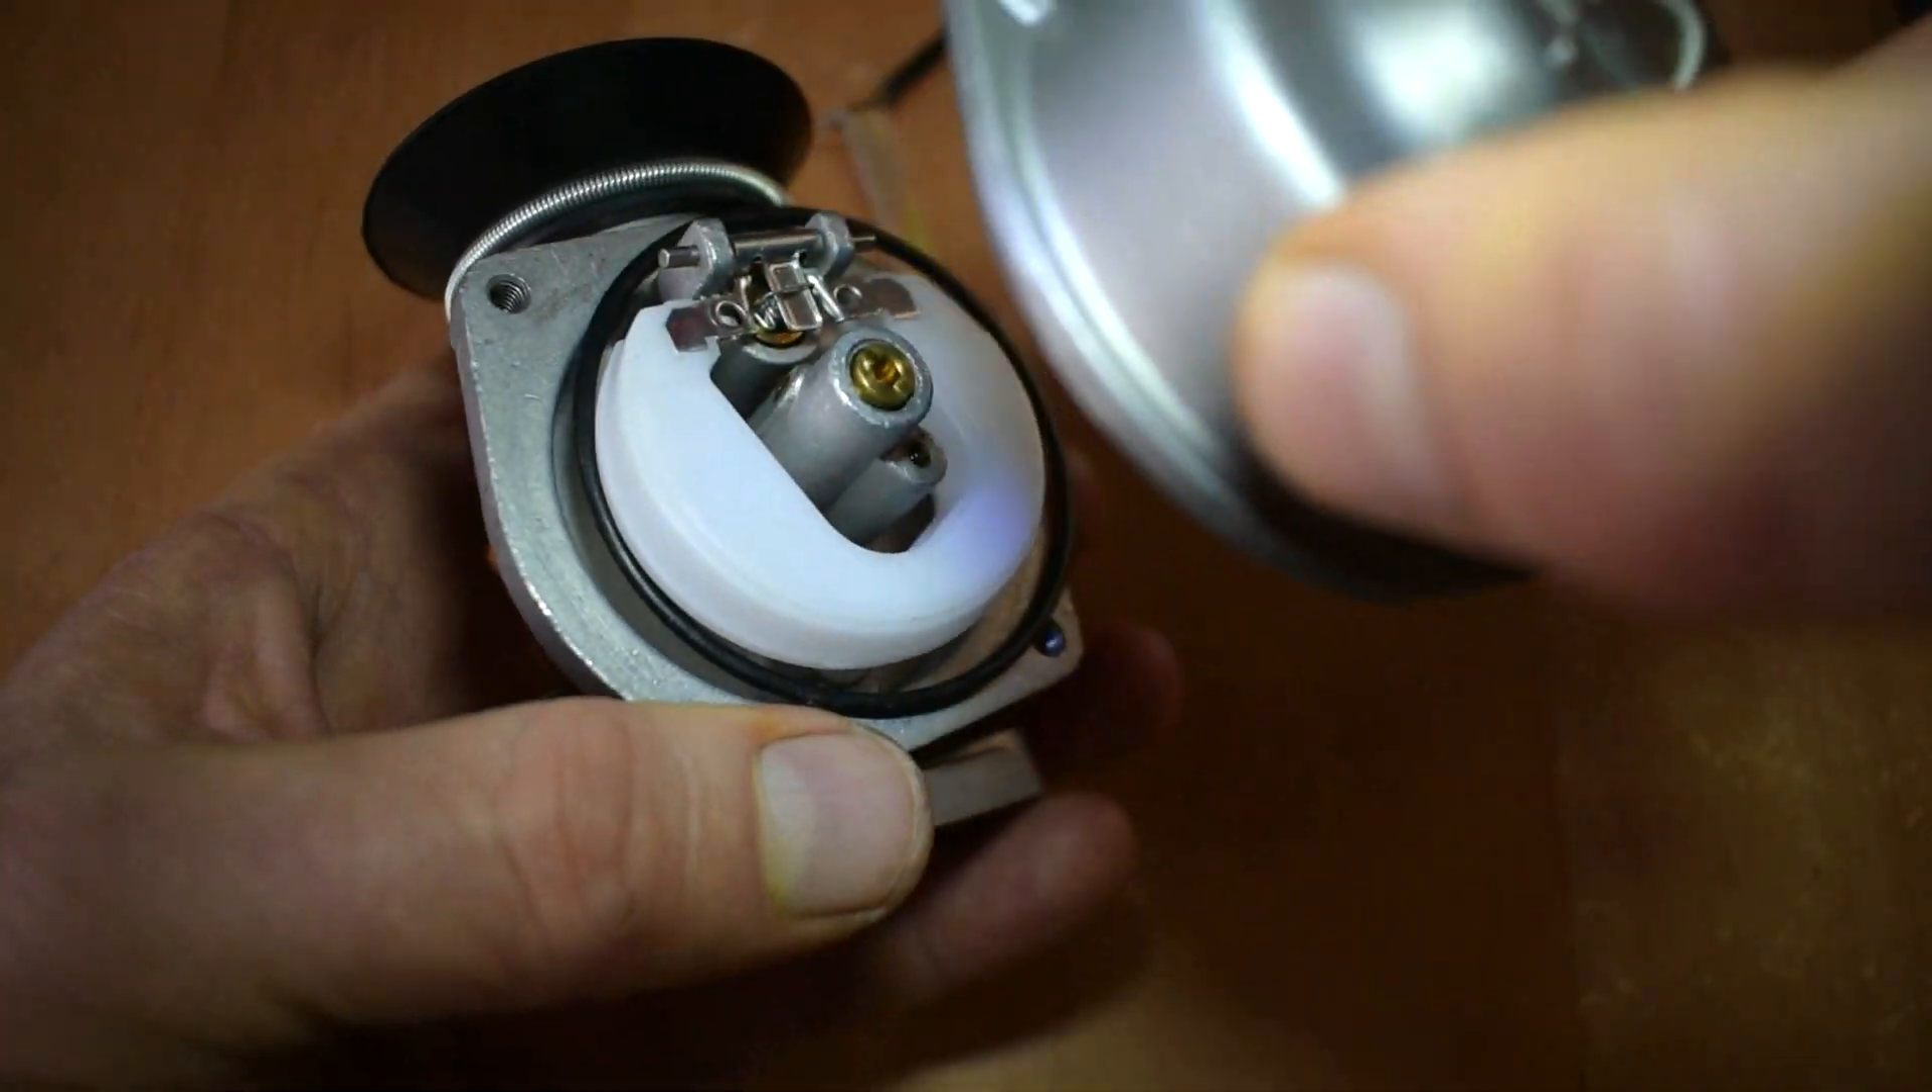And so now the float bowl is removed we can see the components in there. The float and the jet and other things etc. And a good thing to do at this point is to remove the o-ring here.